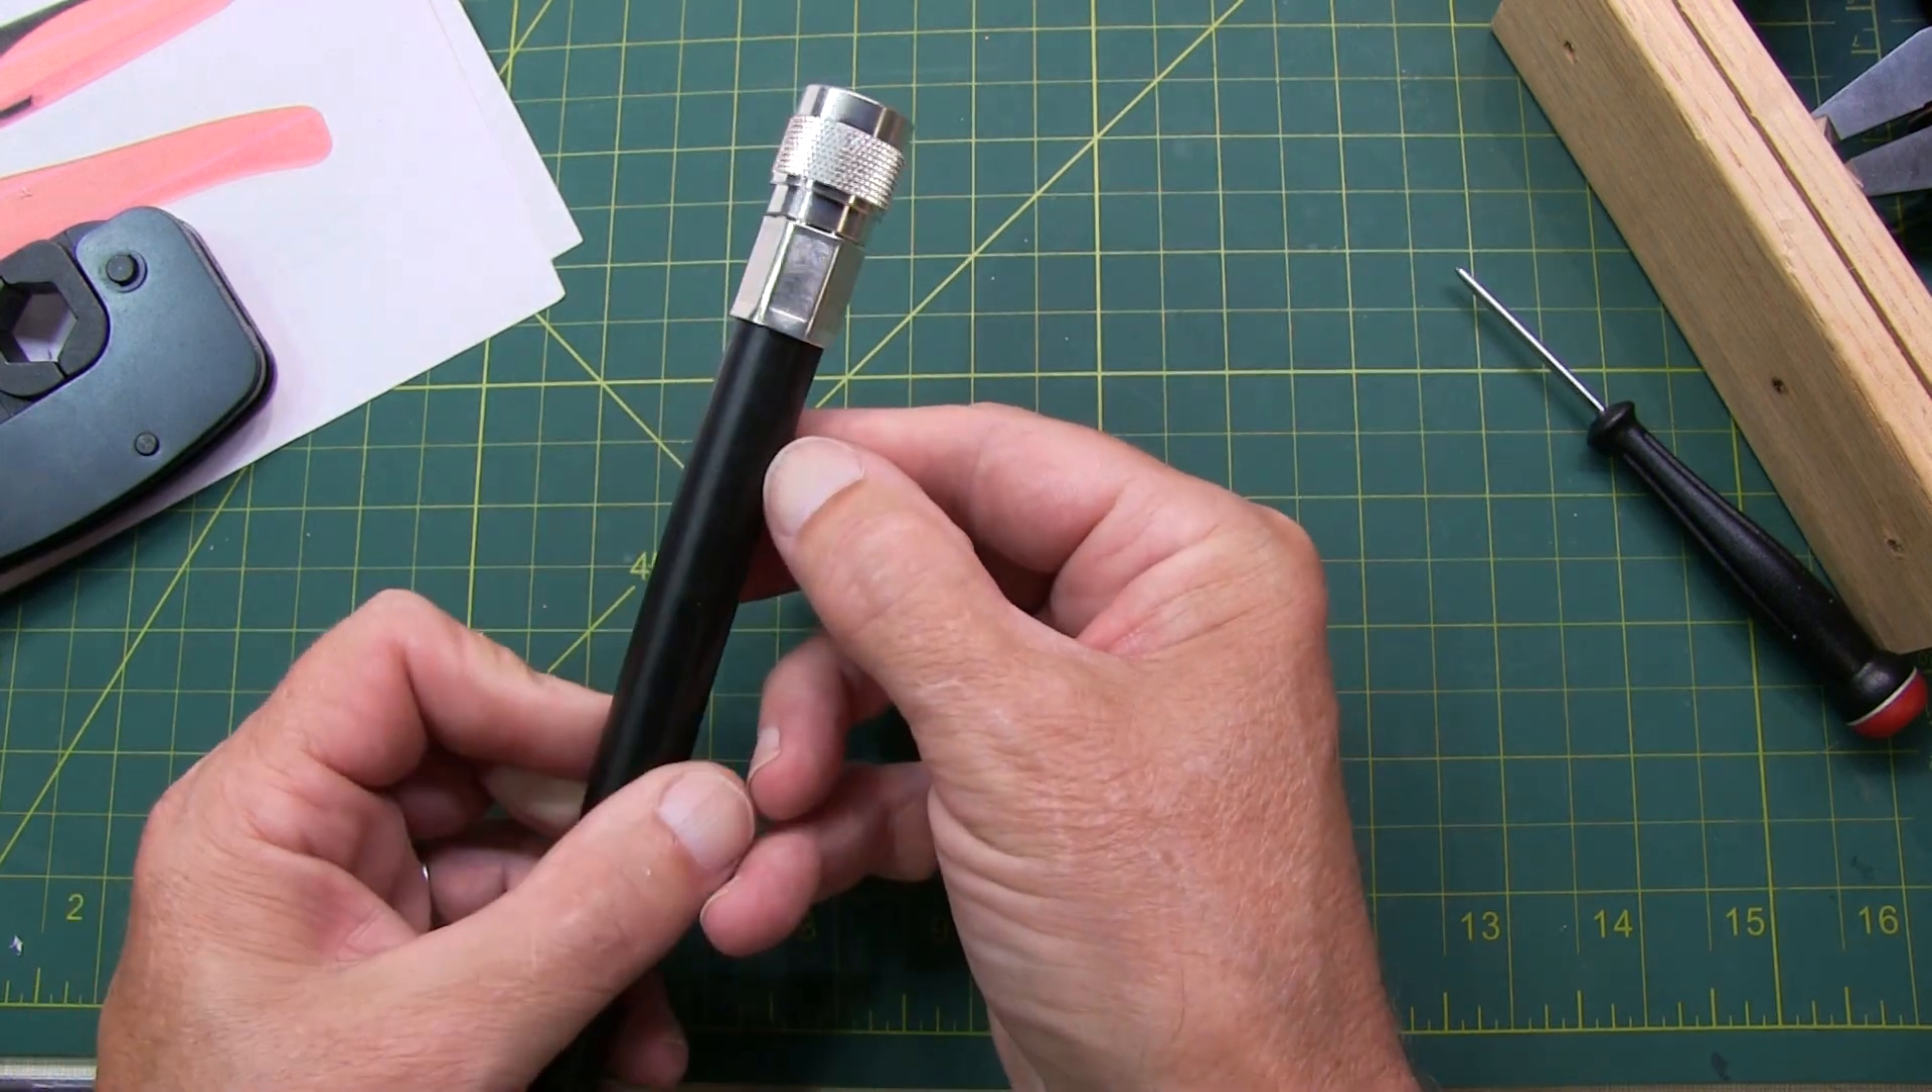And there we have the completed end connector on the .59 inch coax RG217 or LMR600.